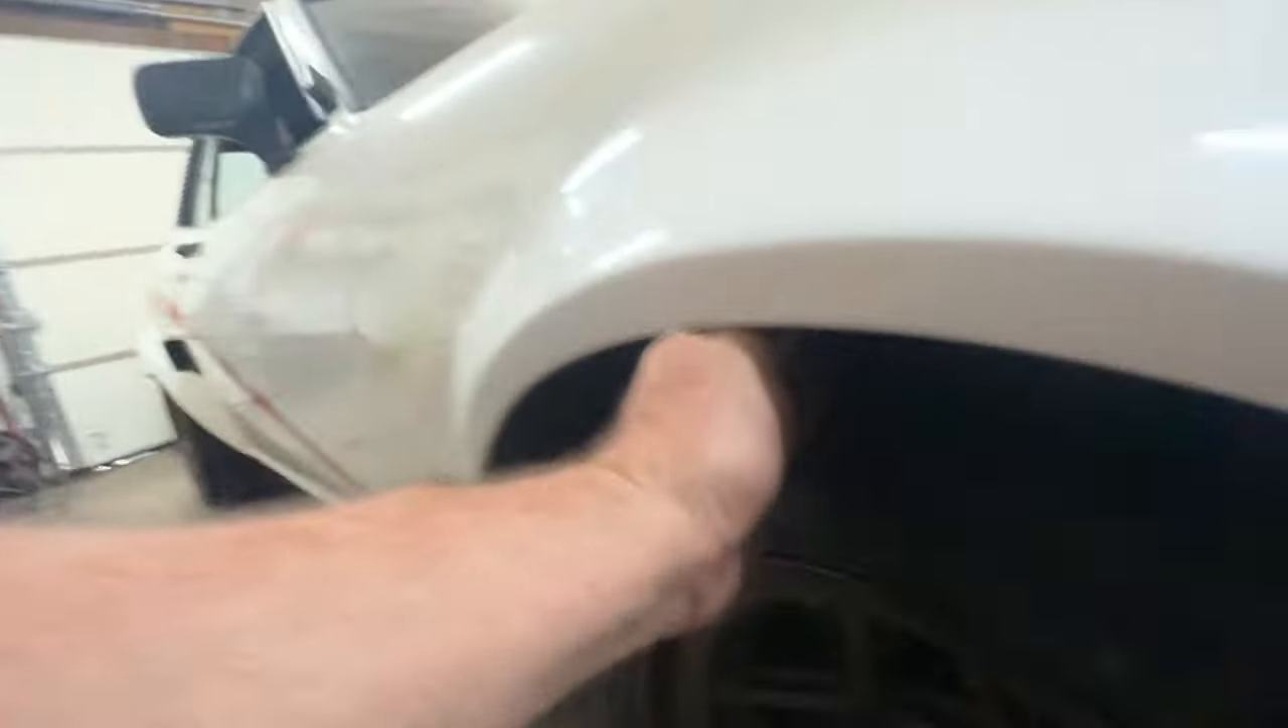So I can get my whole hand in that gap right now.